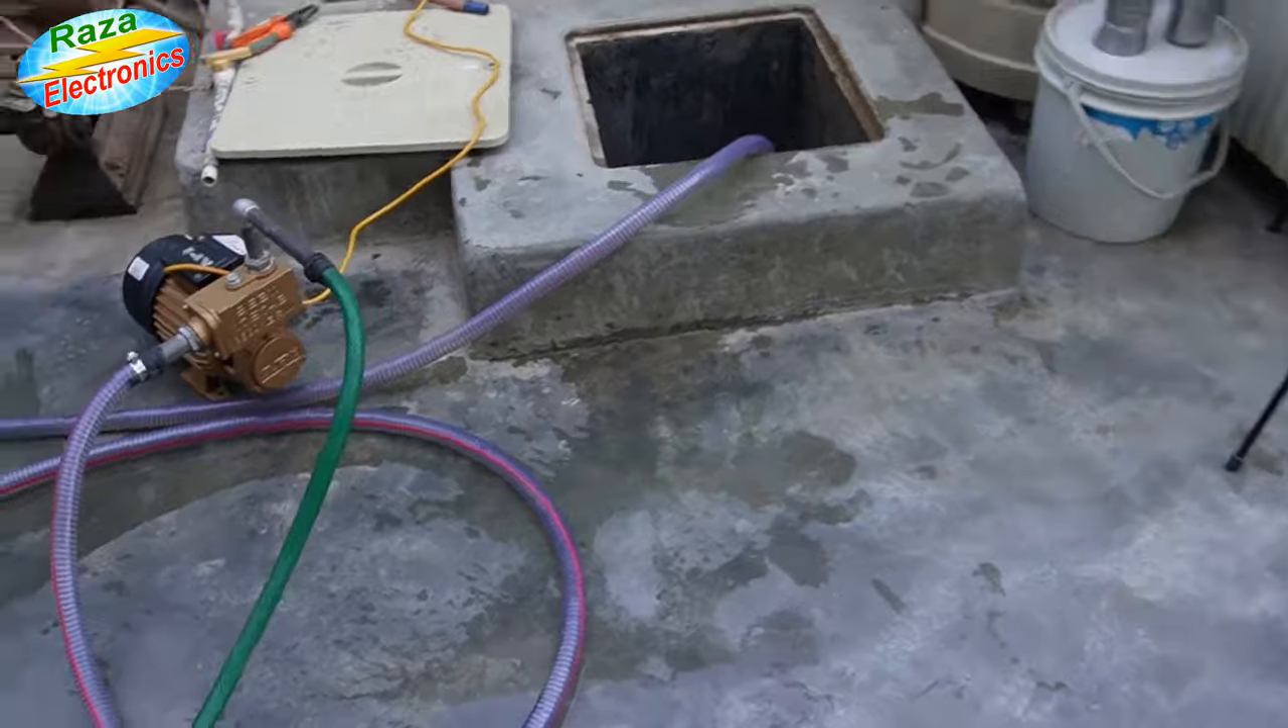ہم نے موٹر کو وہاں سے اٹھا کے اس جگہ پہ سیٹ کر دیا ہے ٹینکی کے پاس۔